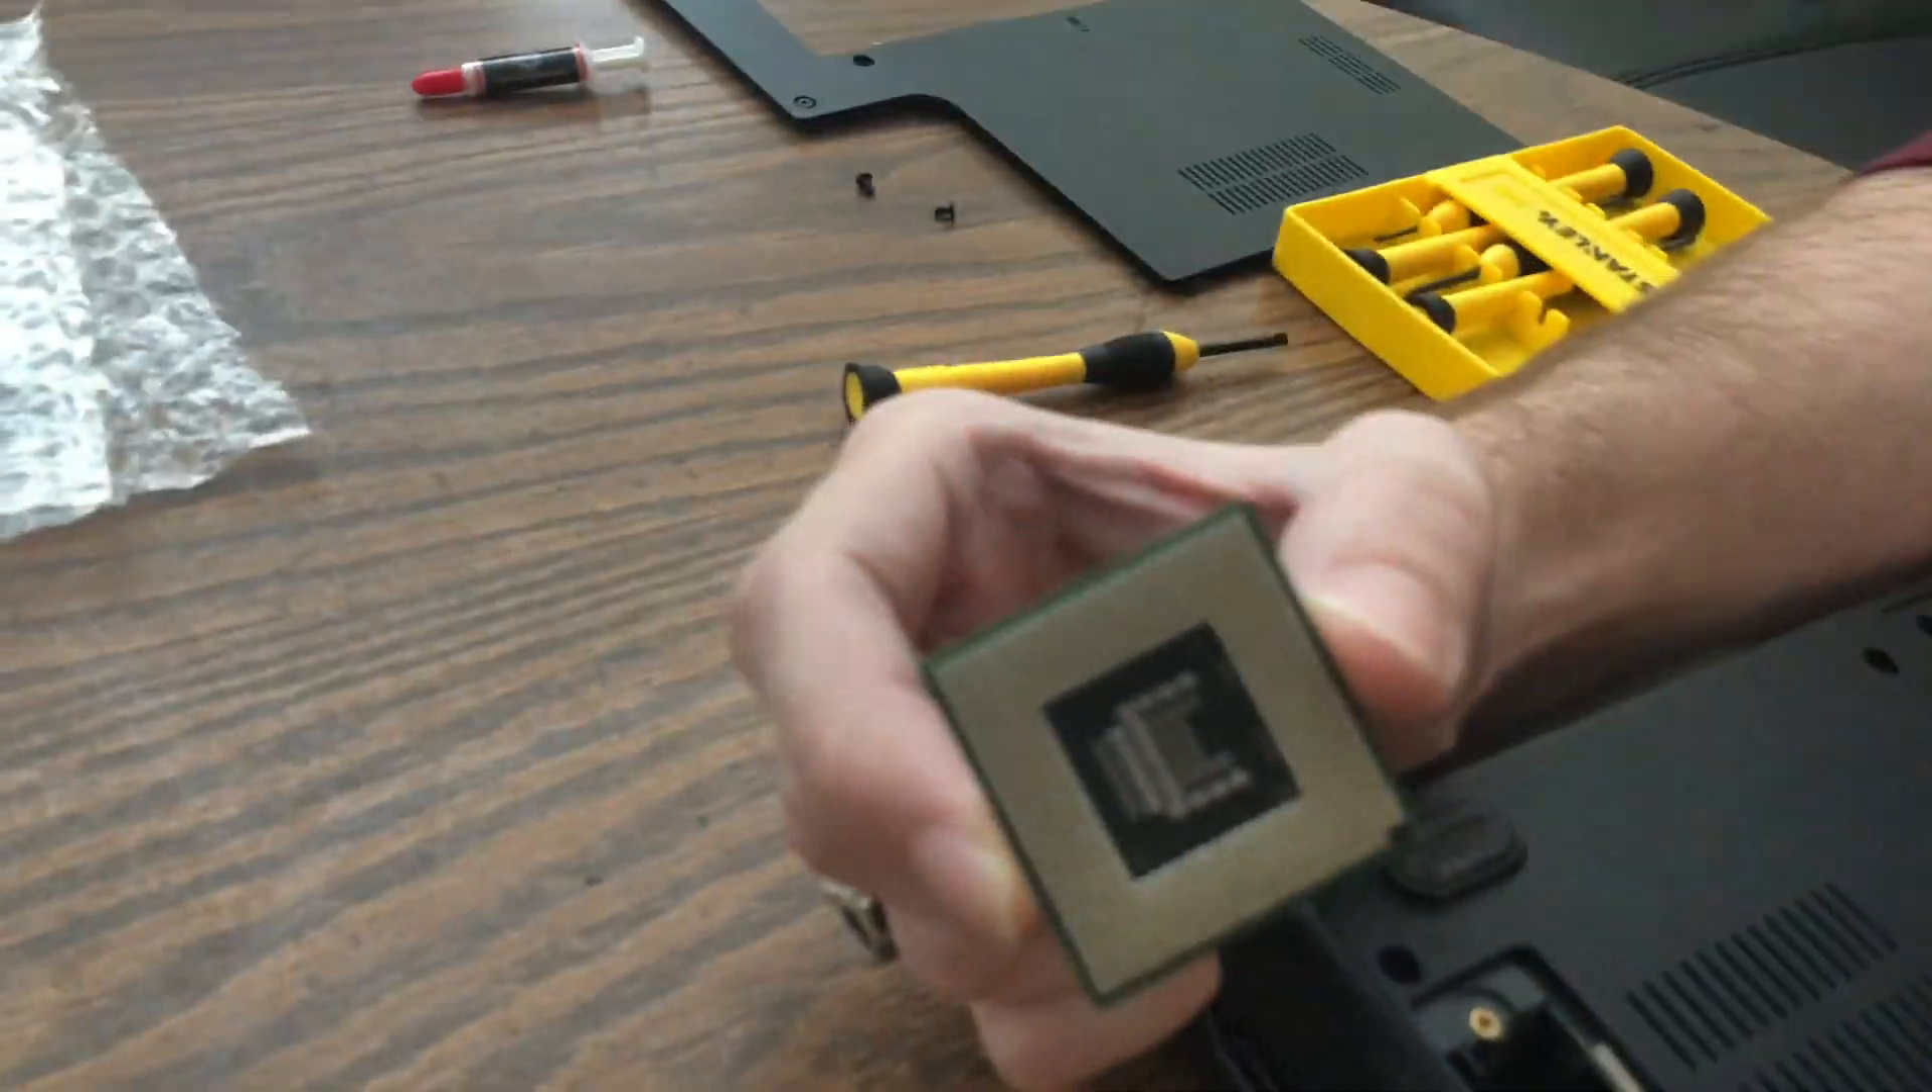So, here you can see beautiful CPU that was pulled out.